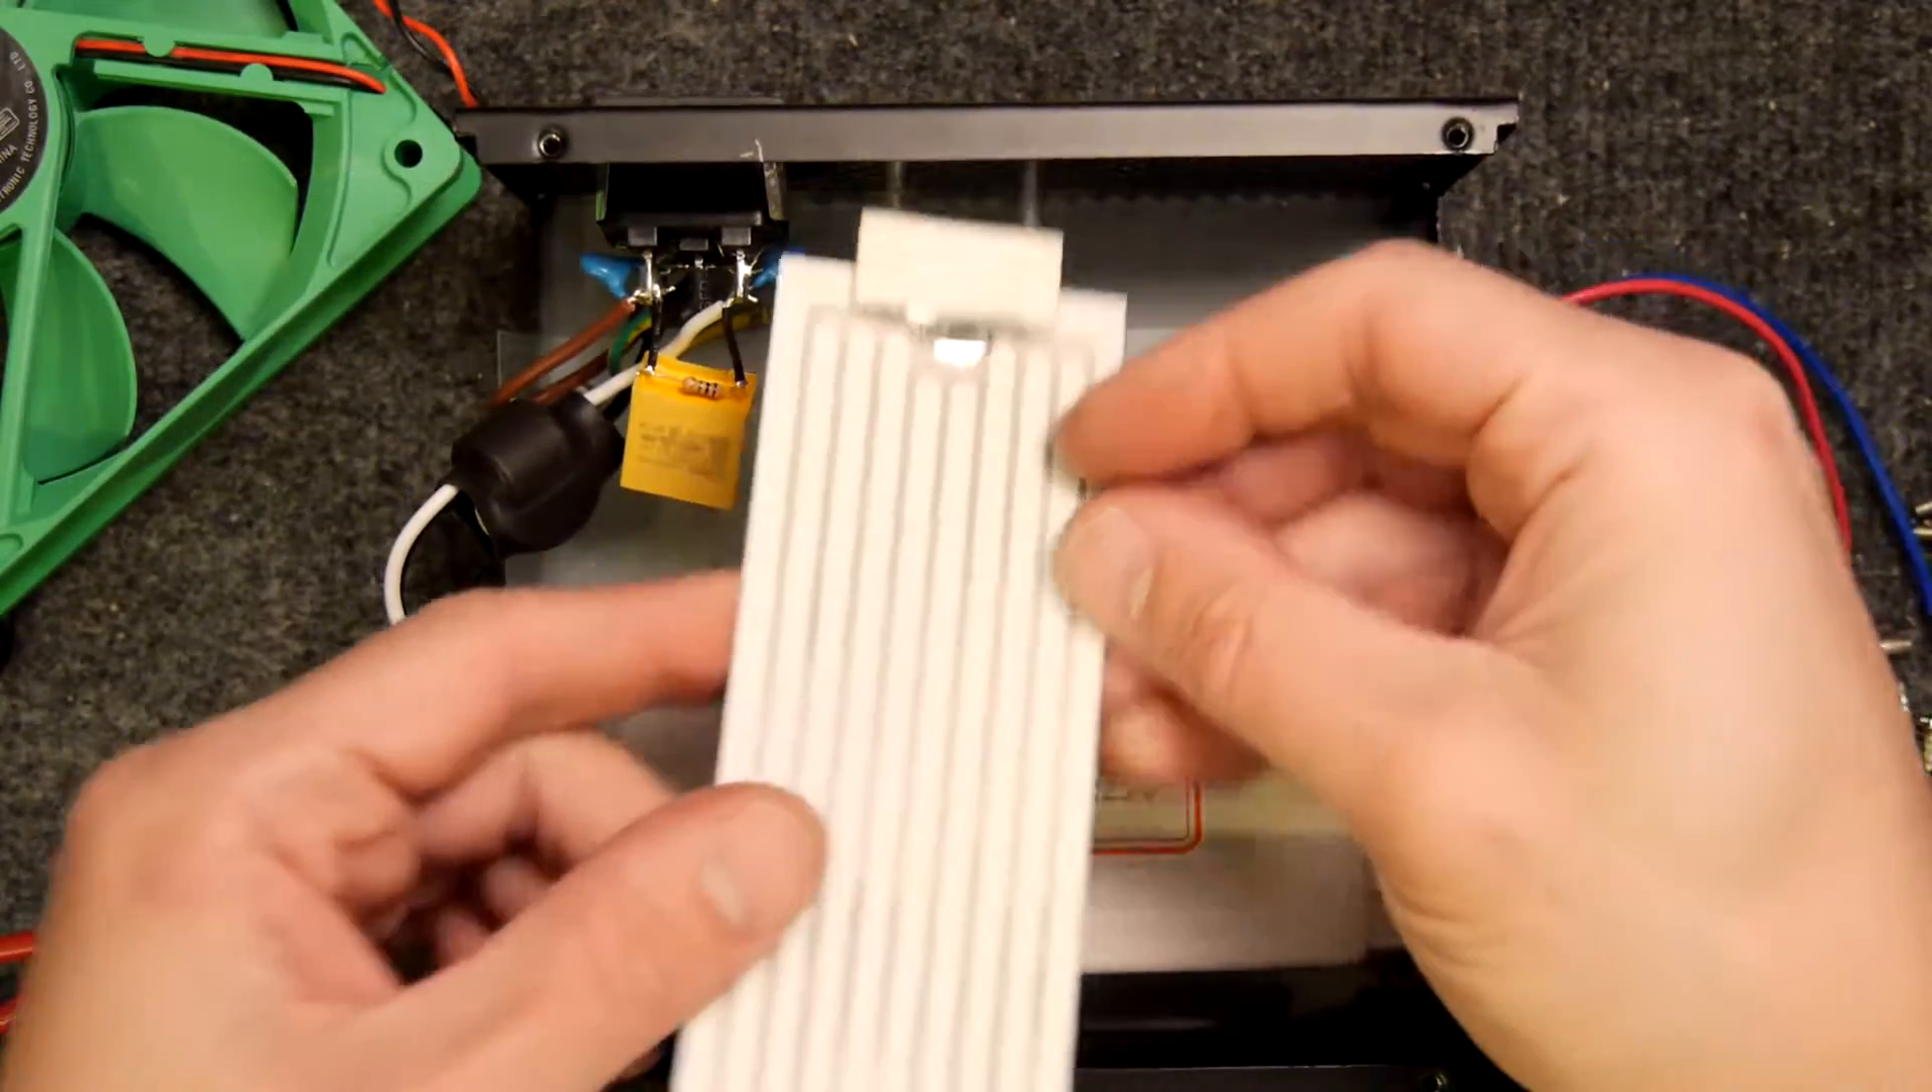So we still have to fit in our ozone plate.